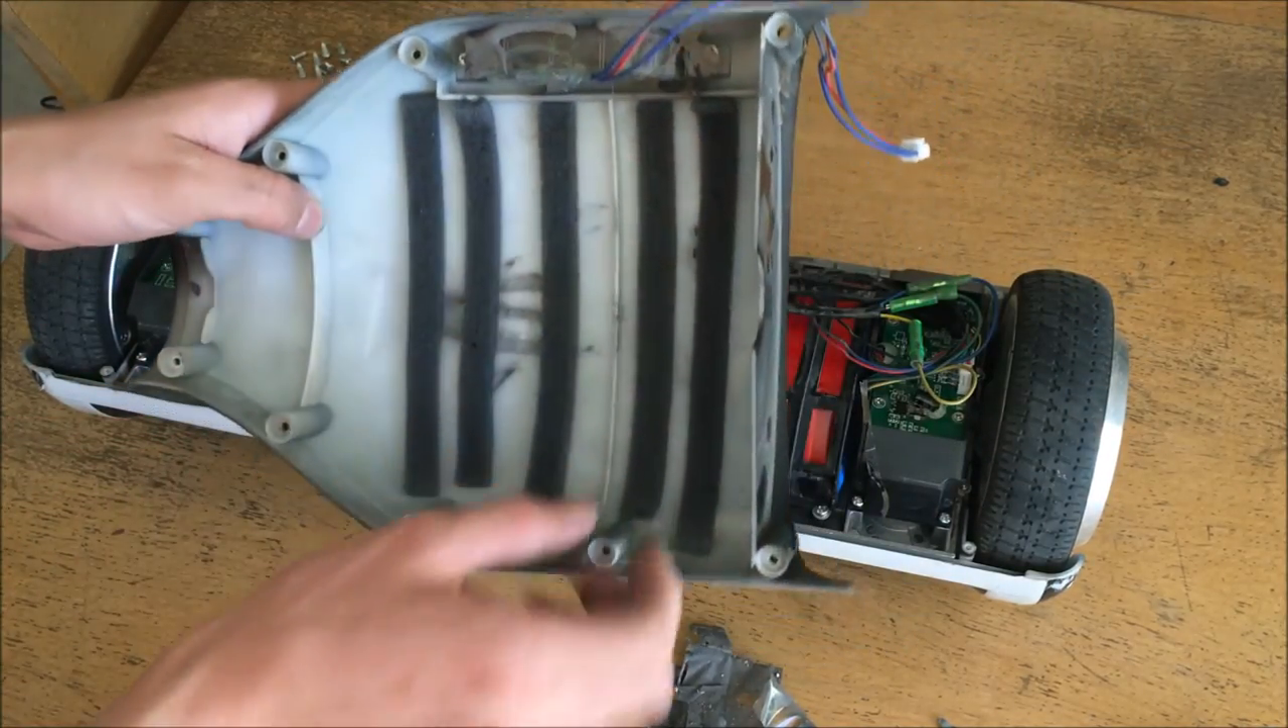I've also placed some foam weather stripping inside the underside of this hoverboard.